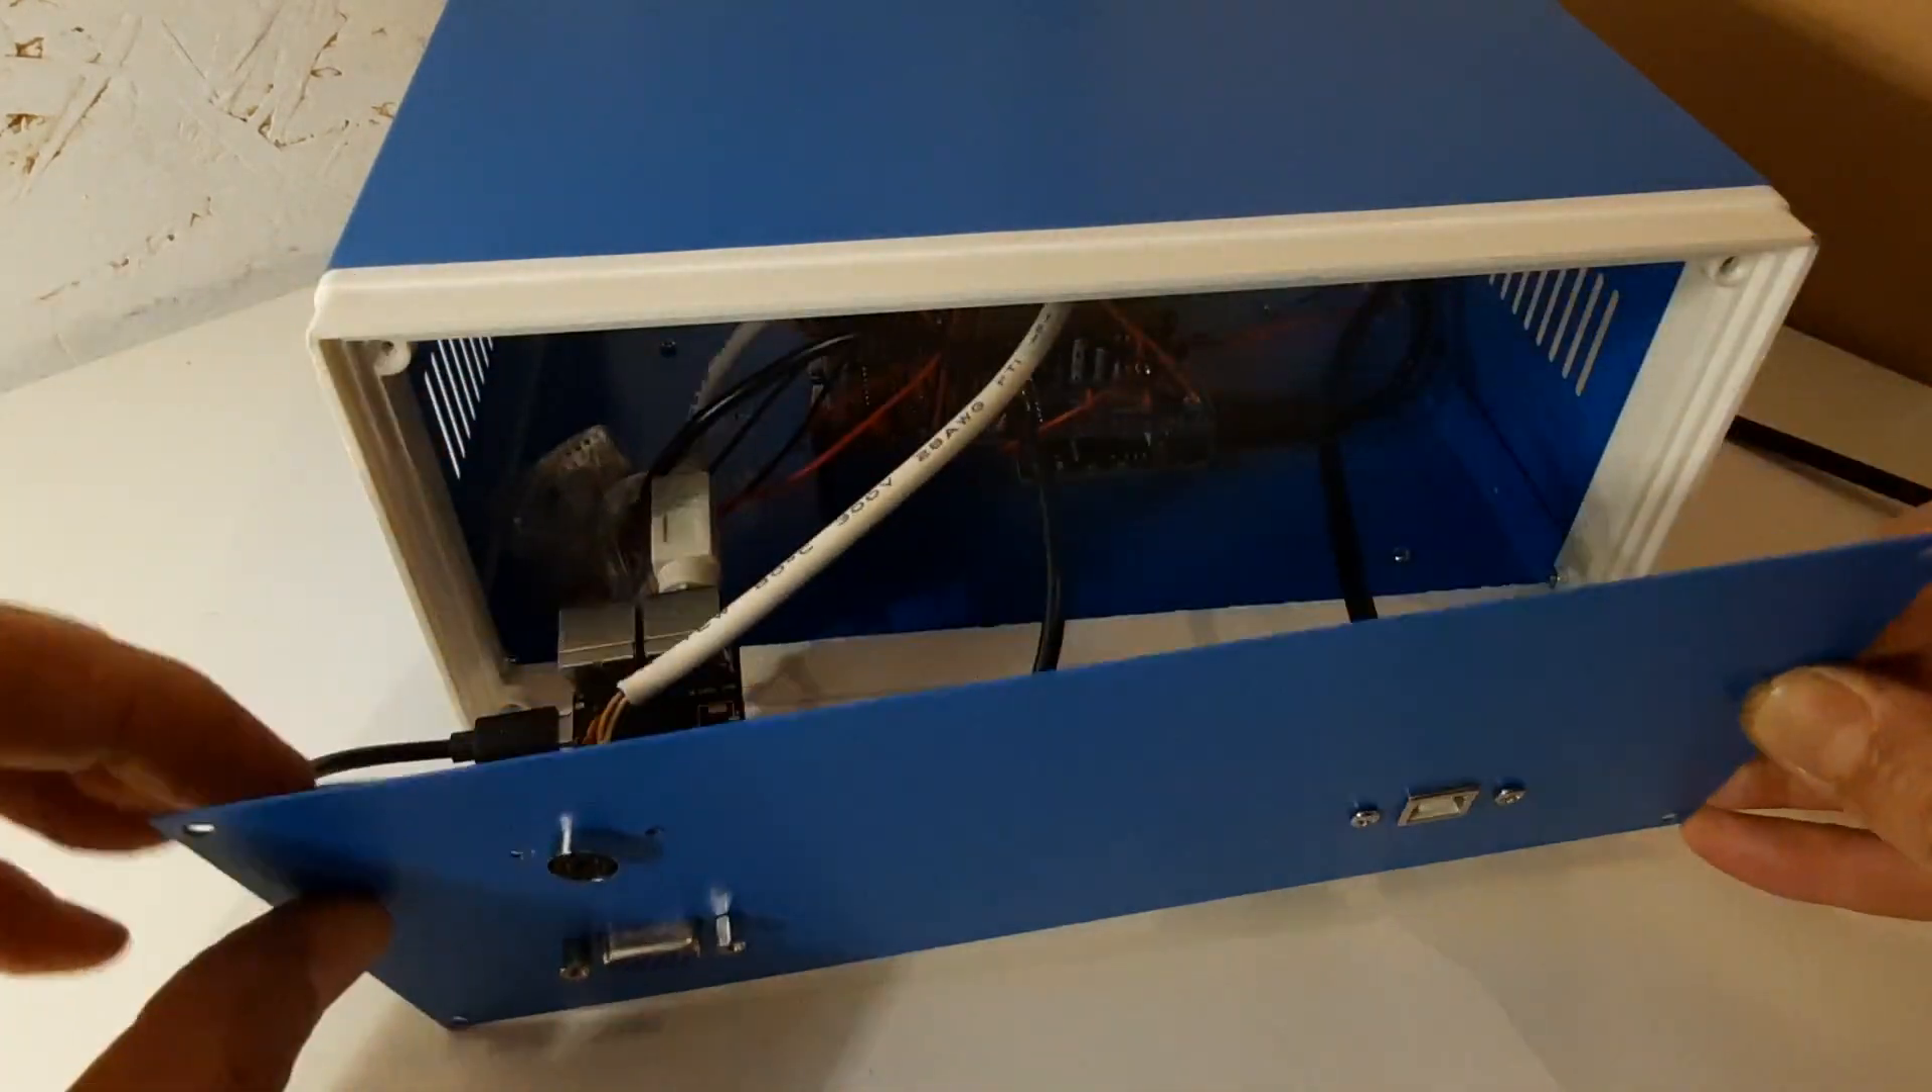This is the back panel i've got pretty much everything in place on that.